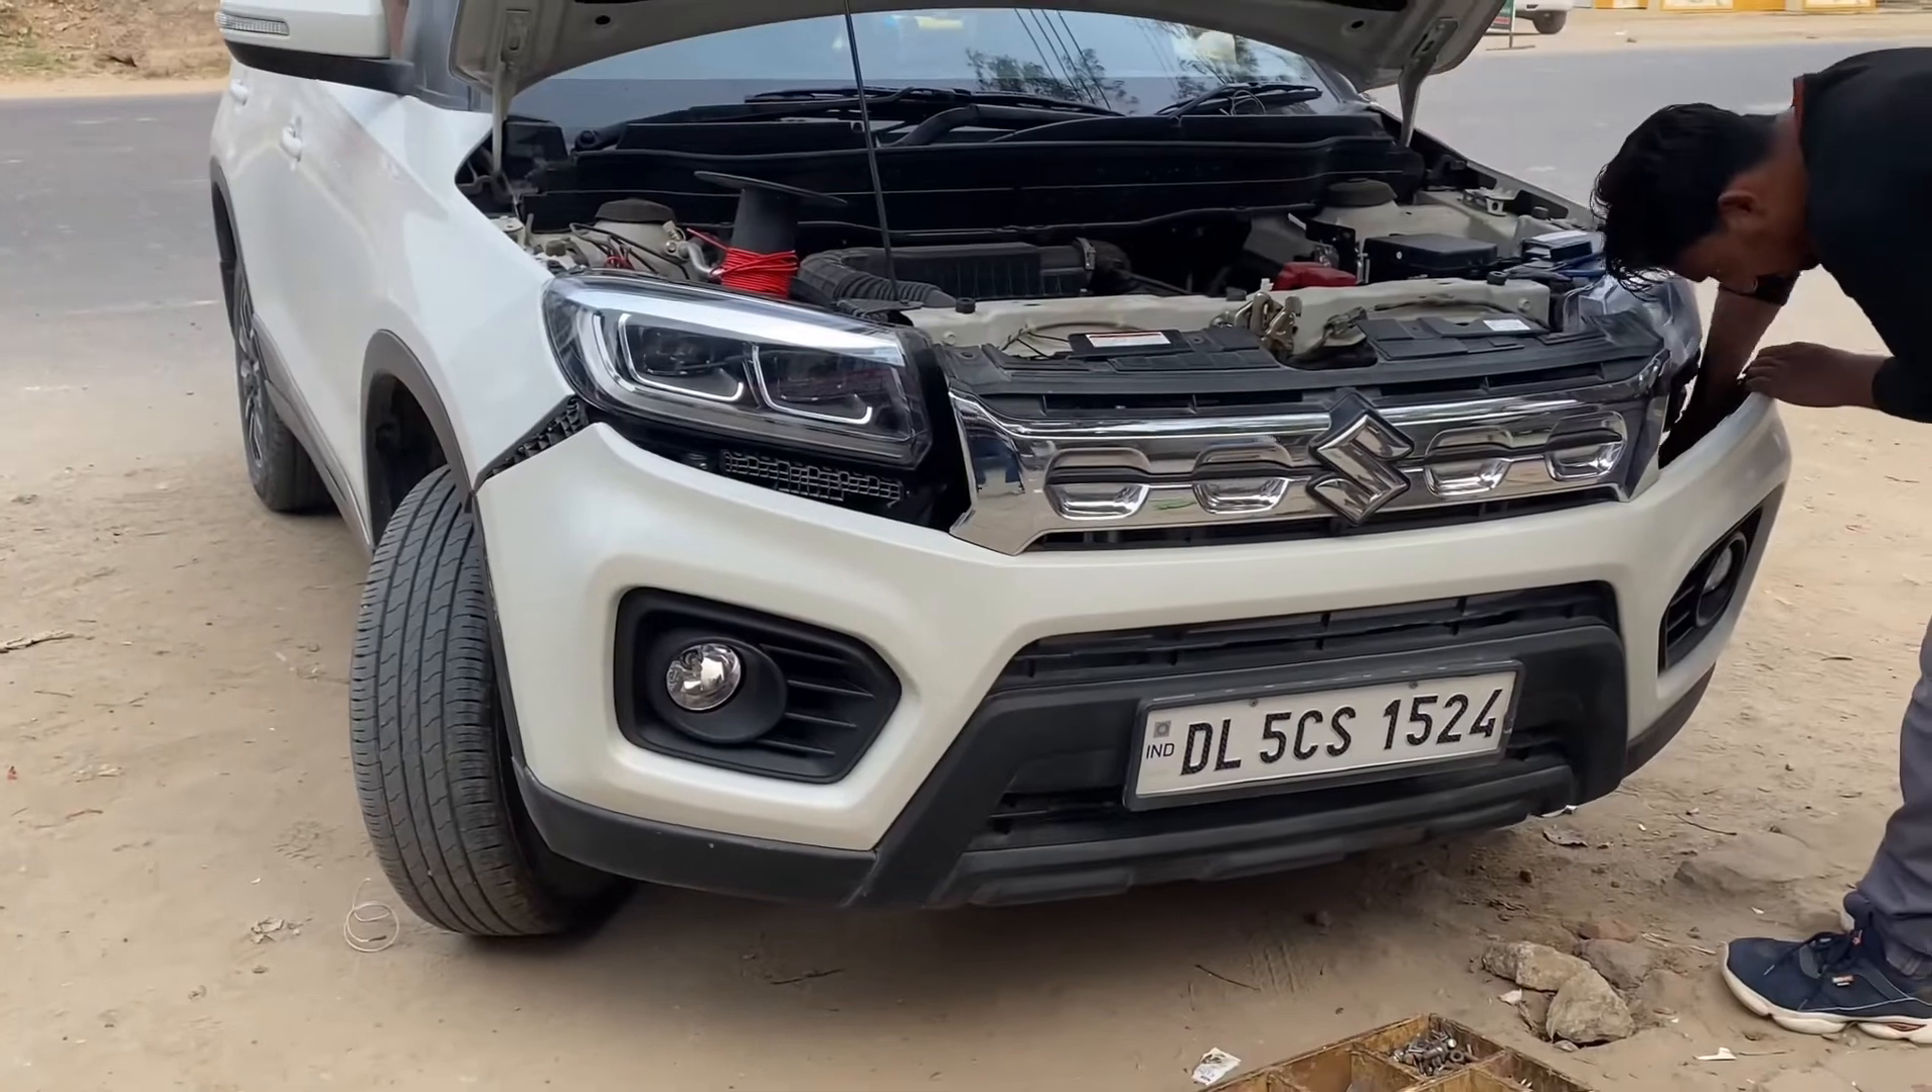गाड़ी के नीचे फोग लैम्प भी लग गया है और उसका जो कवर था फोग लैम्प का वो भी लग चुका है।